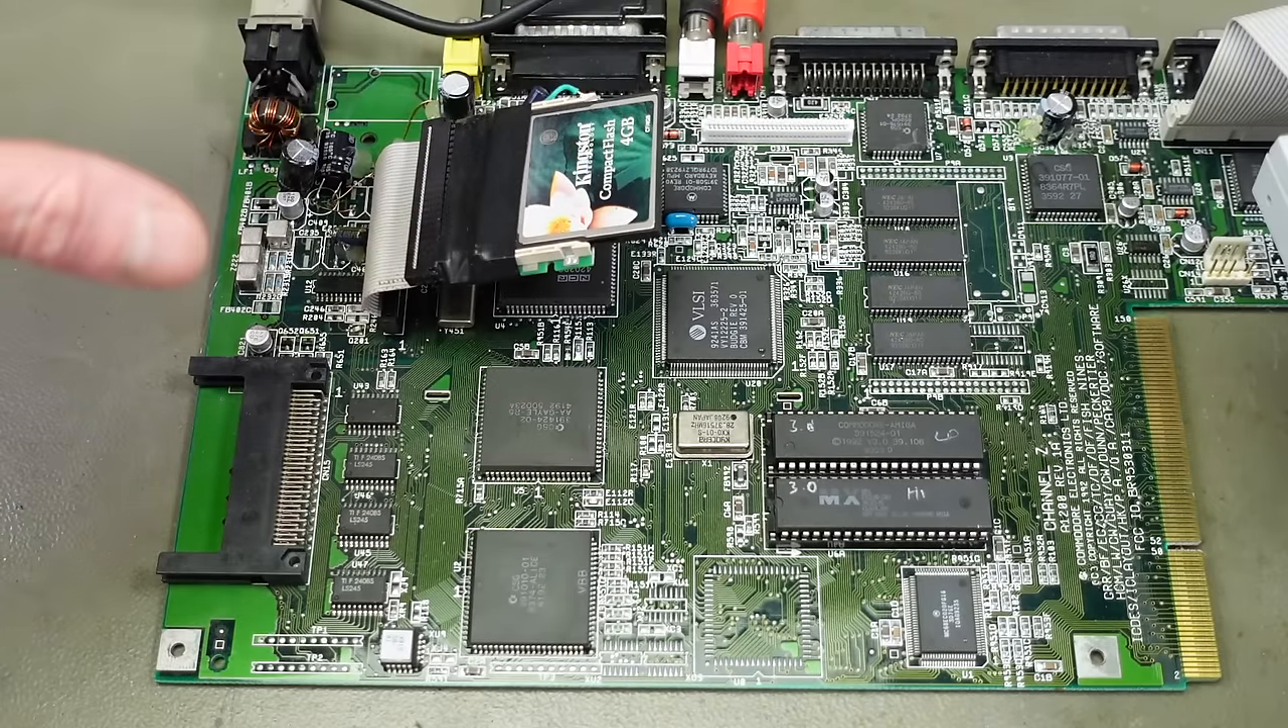I also added my cf card here on top which is just one of these little adapters and a four gigabyte cf card added to the ide port here.